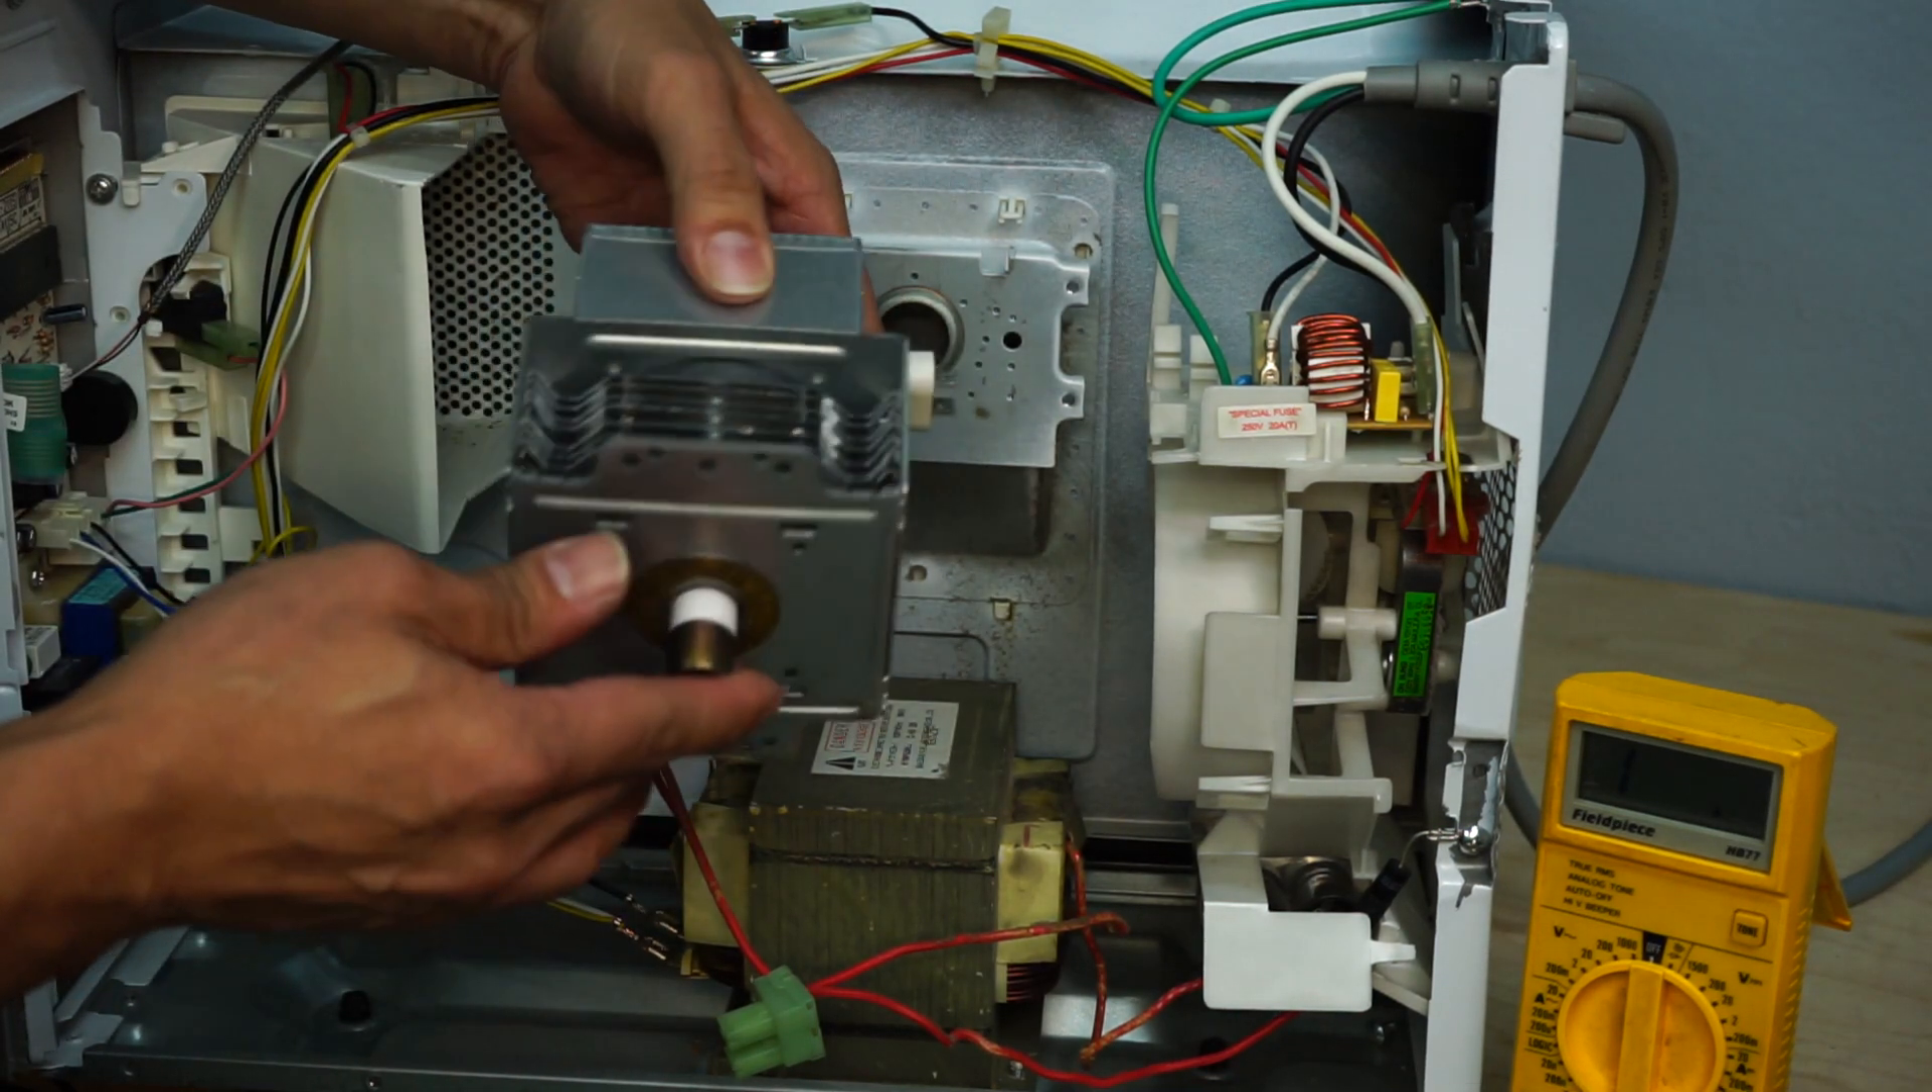So we have the magnetron now out and giving it a quick visual inspection.